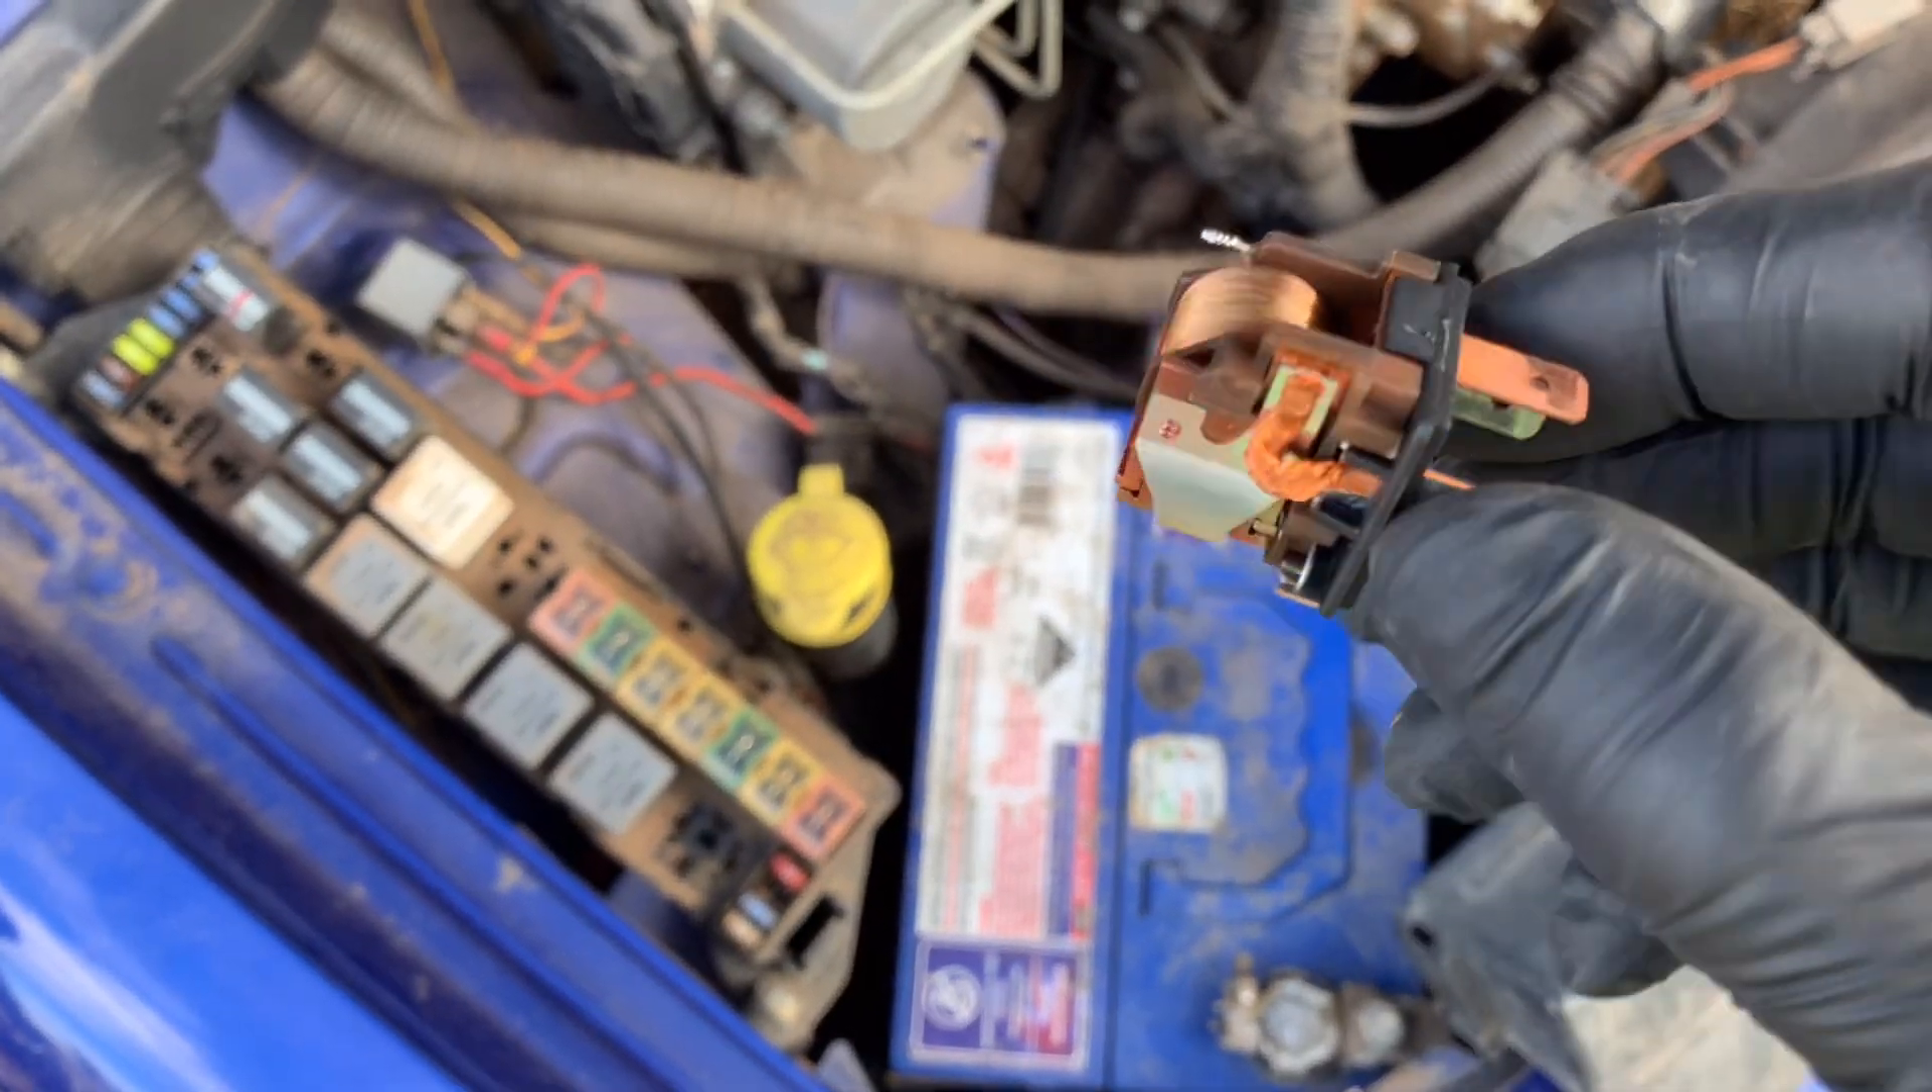Now, this is what the relay looks like with the cover off.